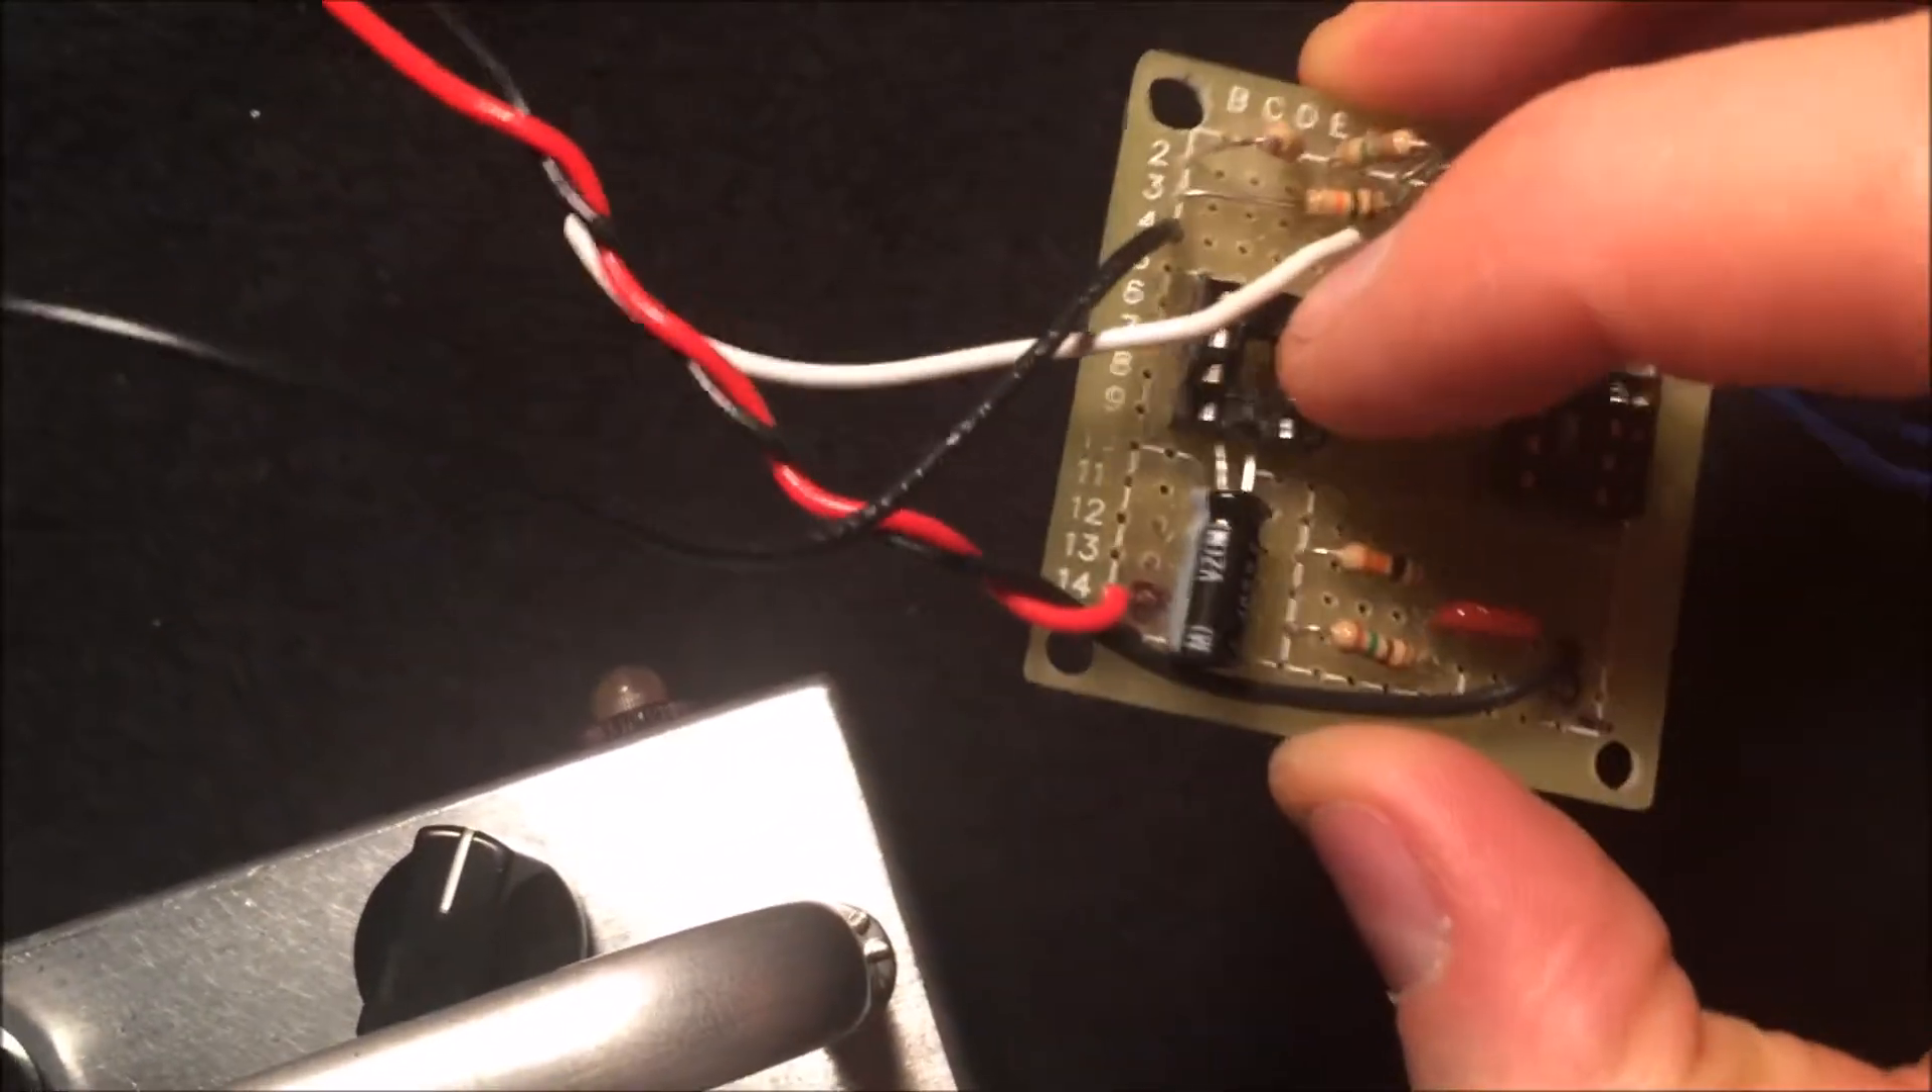Of course I have a power cord with a little grommet and then here I've got the circuit board wired up and I'm going to solder all these things into place in a minute.